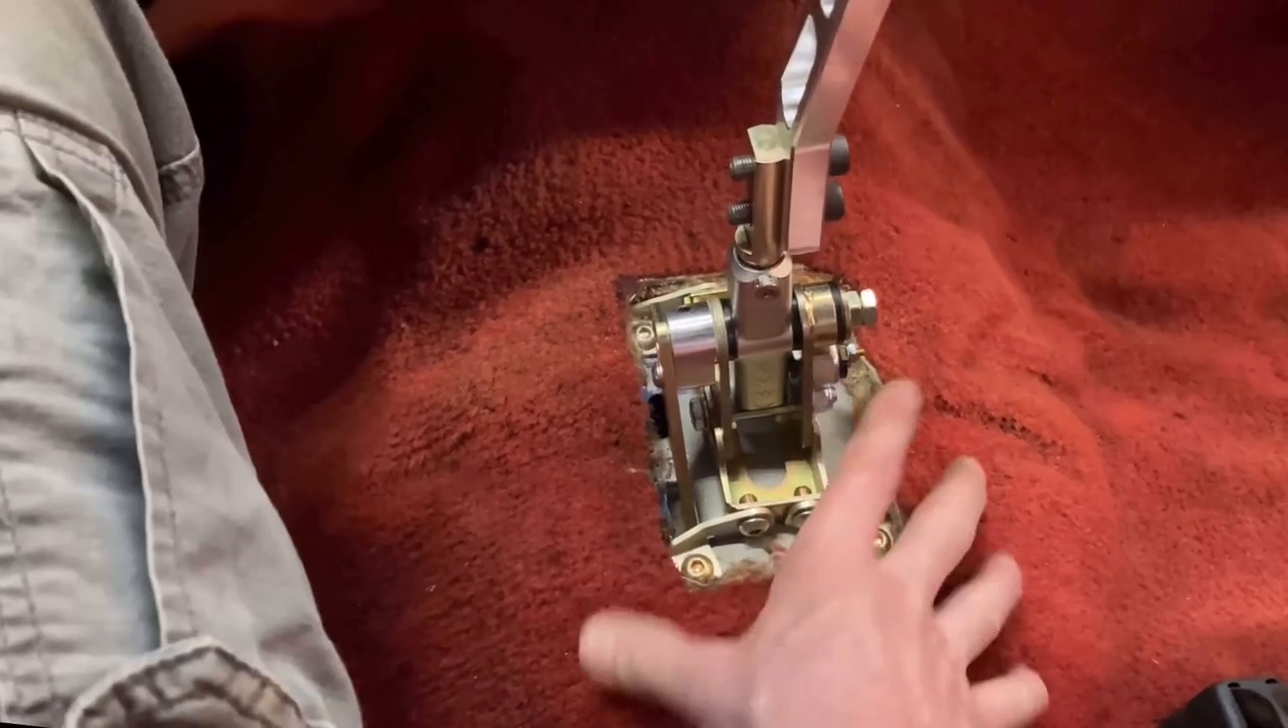Okay the shifter Zach has it all mounted up.